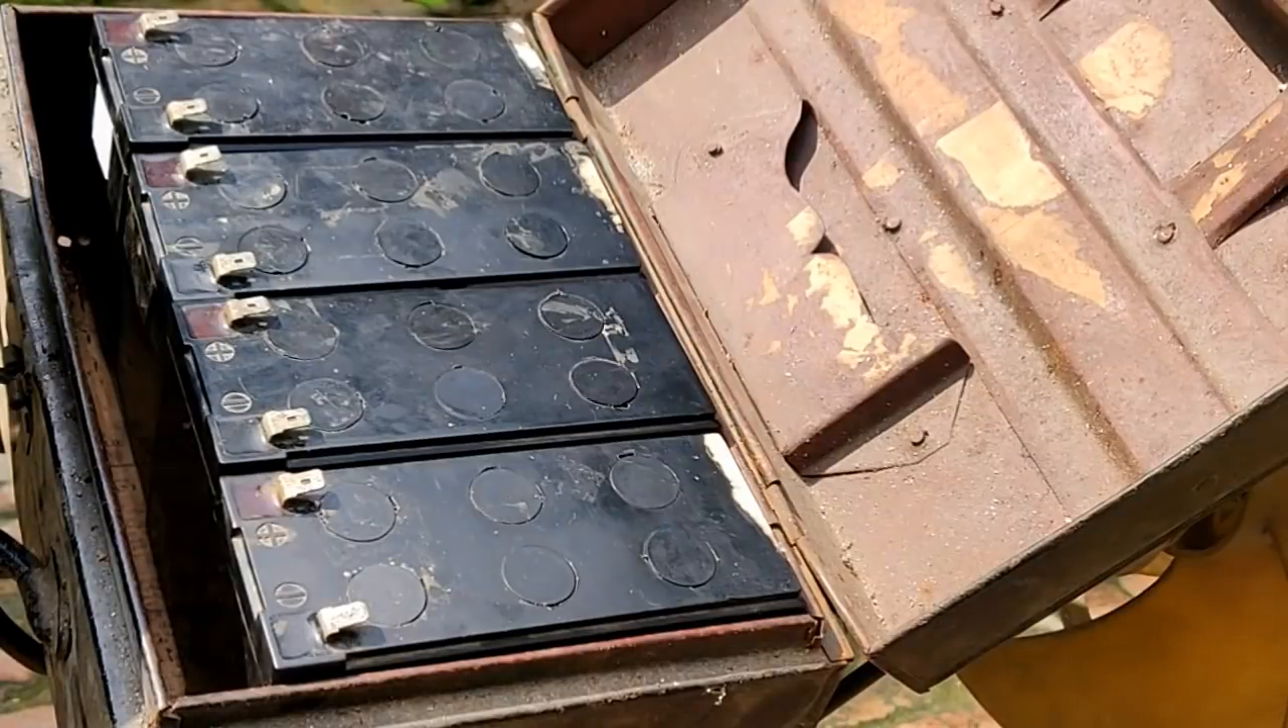As you can see that the batteries have been installed now.